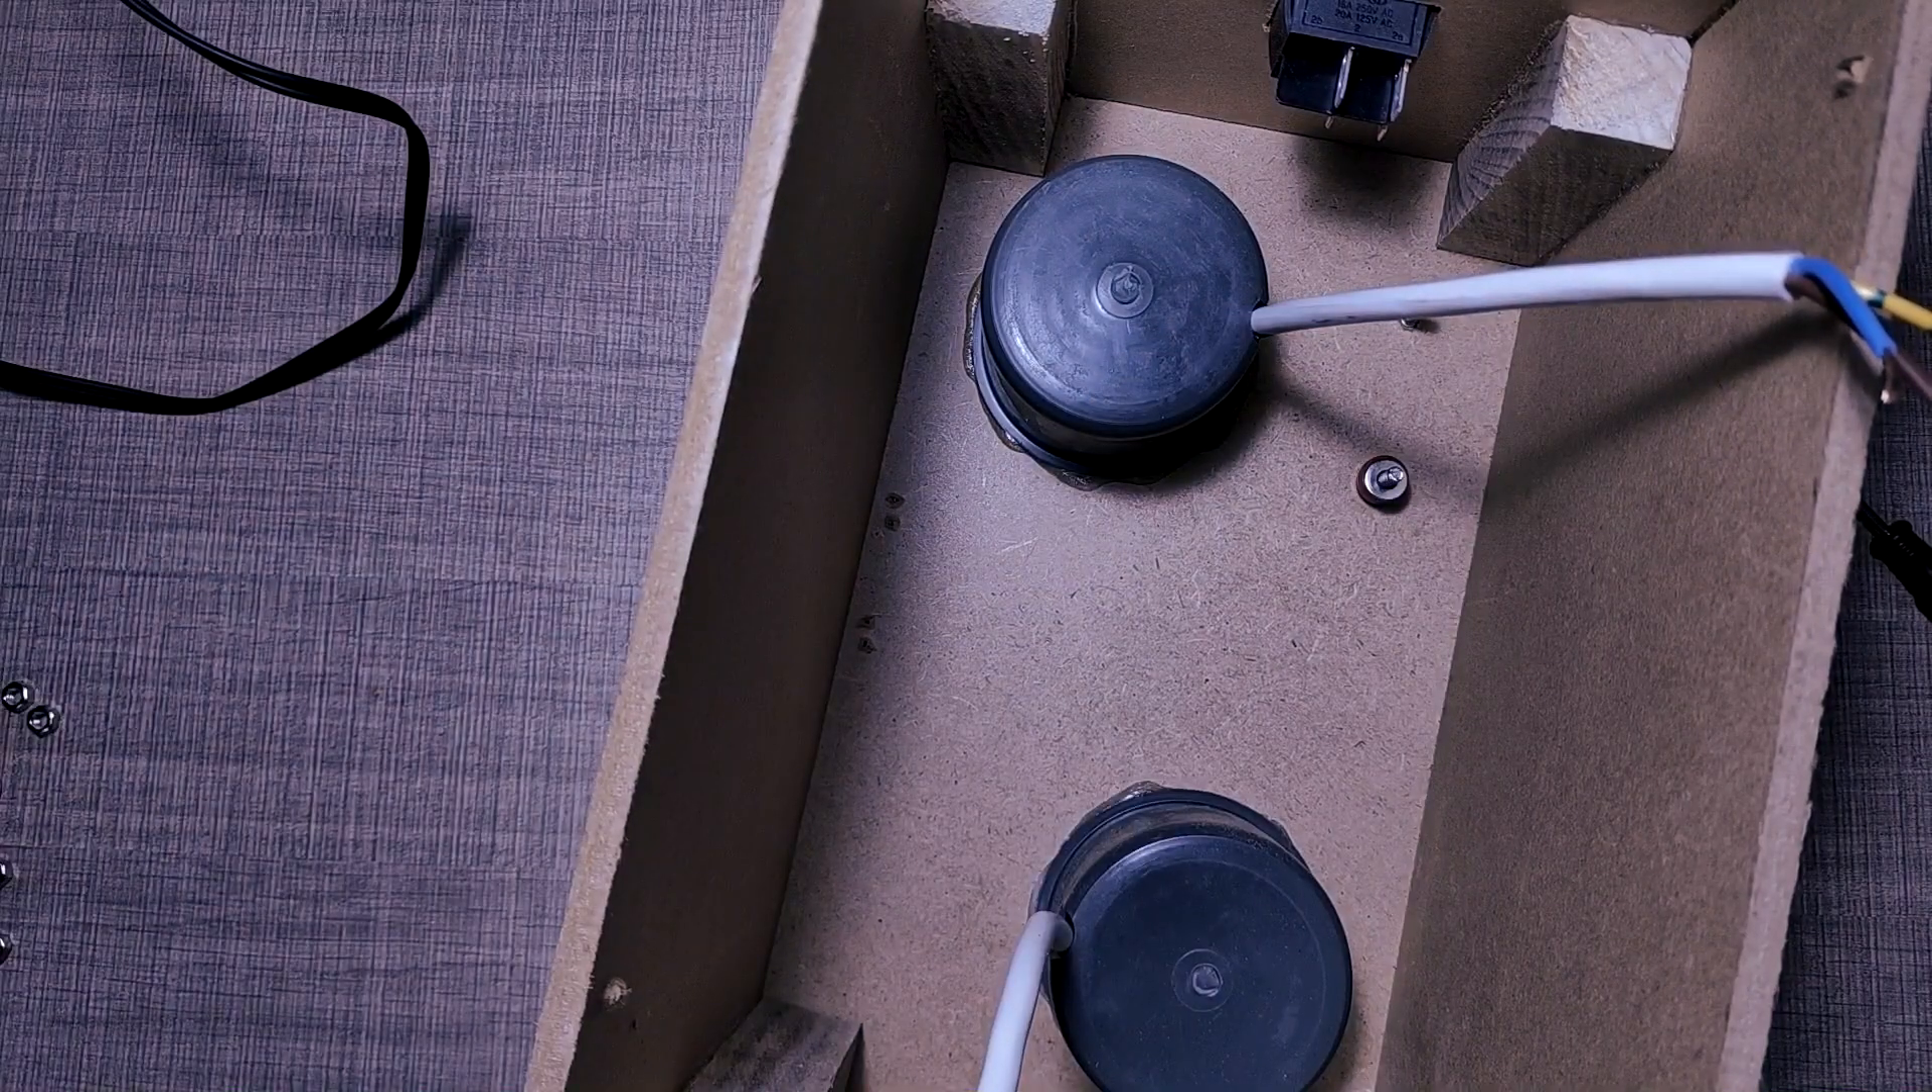To house the transformer and all of the electronics off camera I've built a simple box out of 8mm MDF with a wooden board as the base.